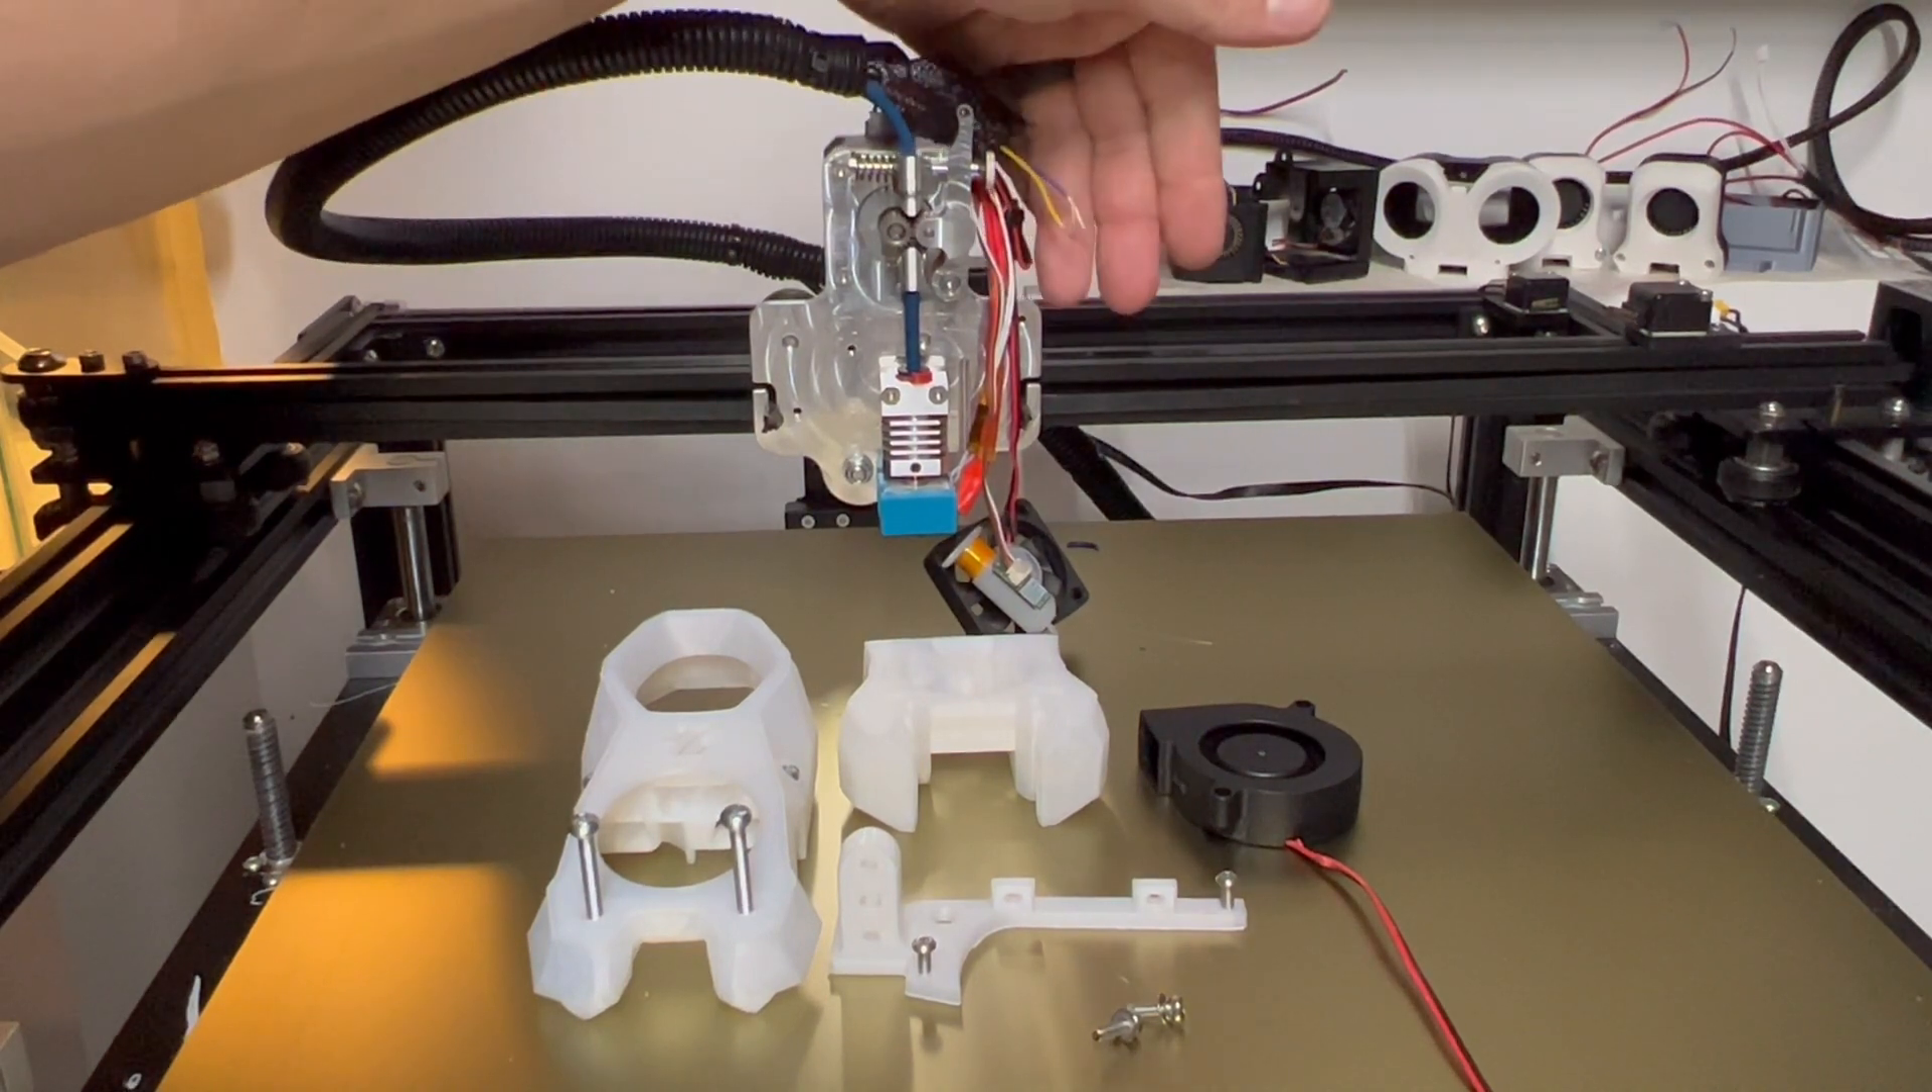First of all I took apart the hotend already.